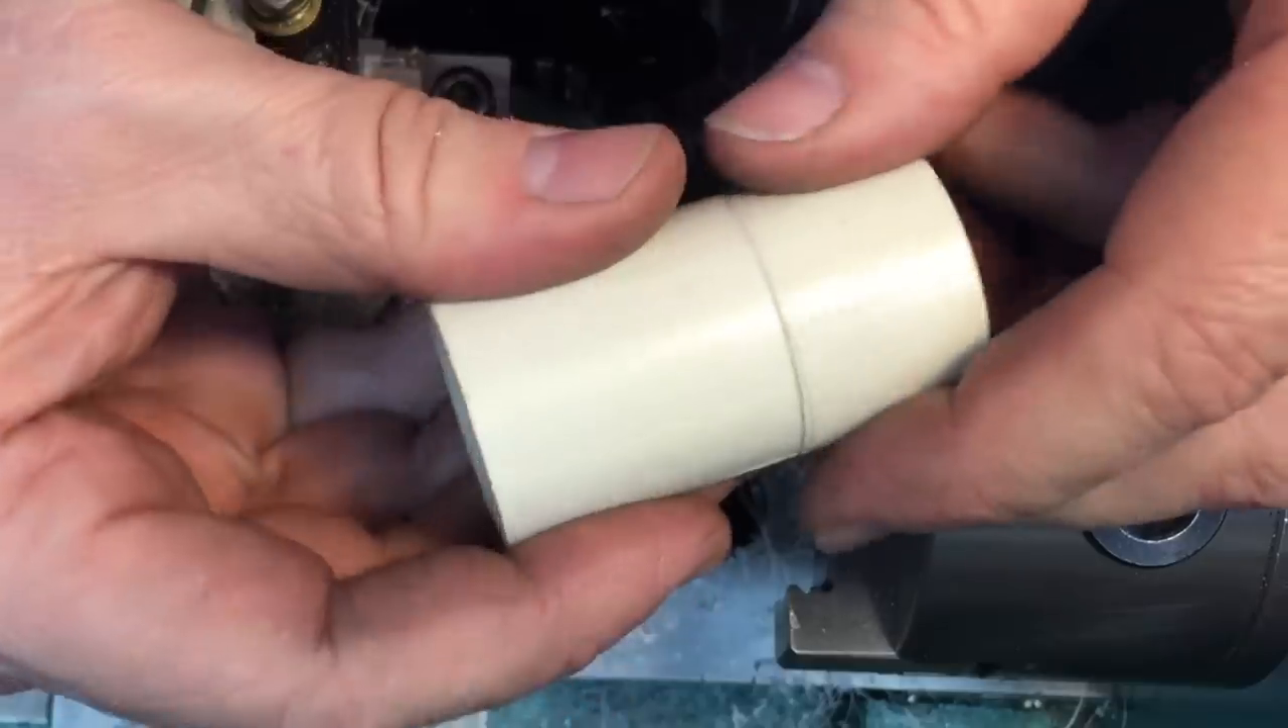Nice fit, right? Look at nice tight seam here.